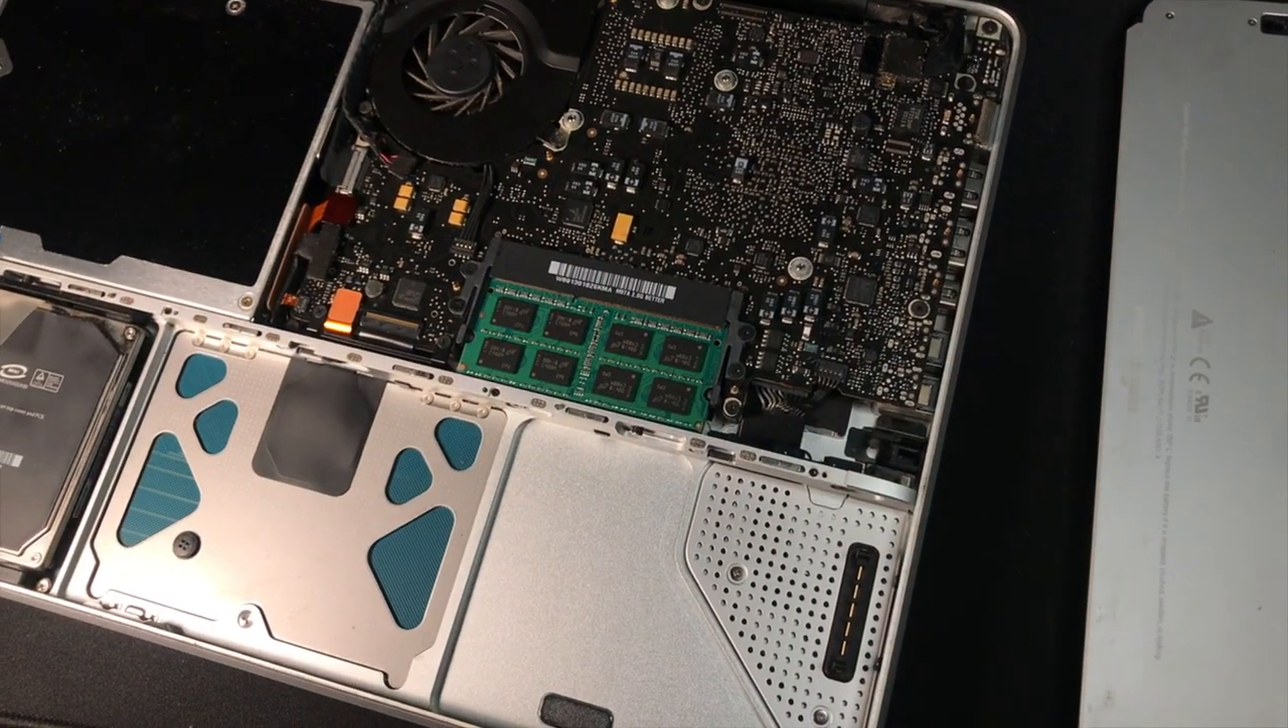You have now completed installing your new RAM.